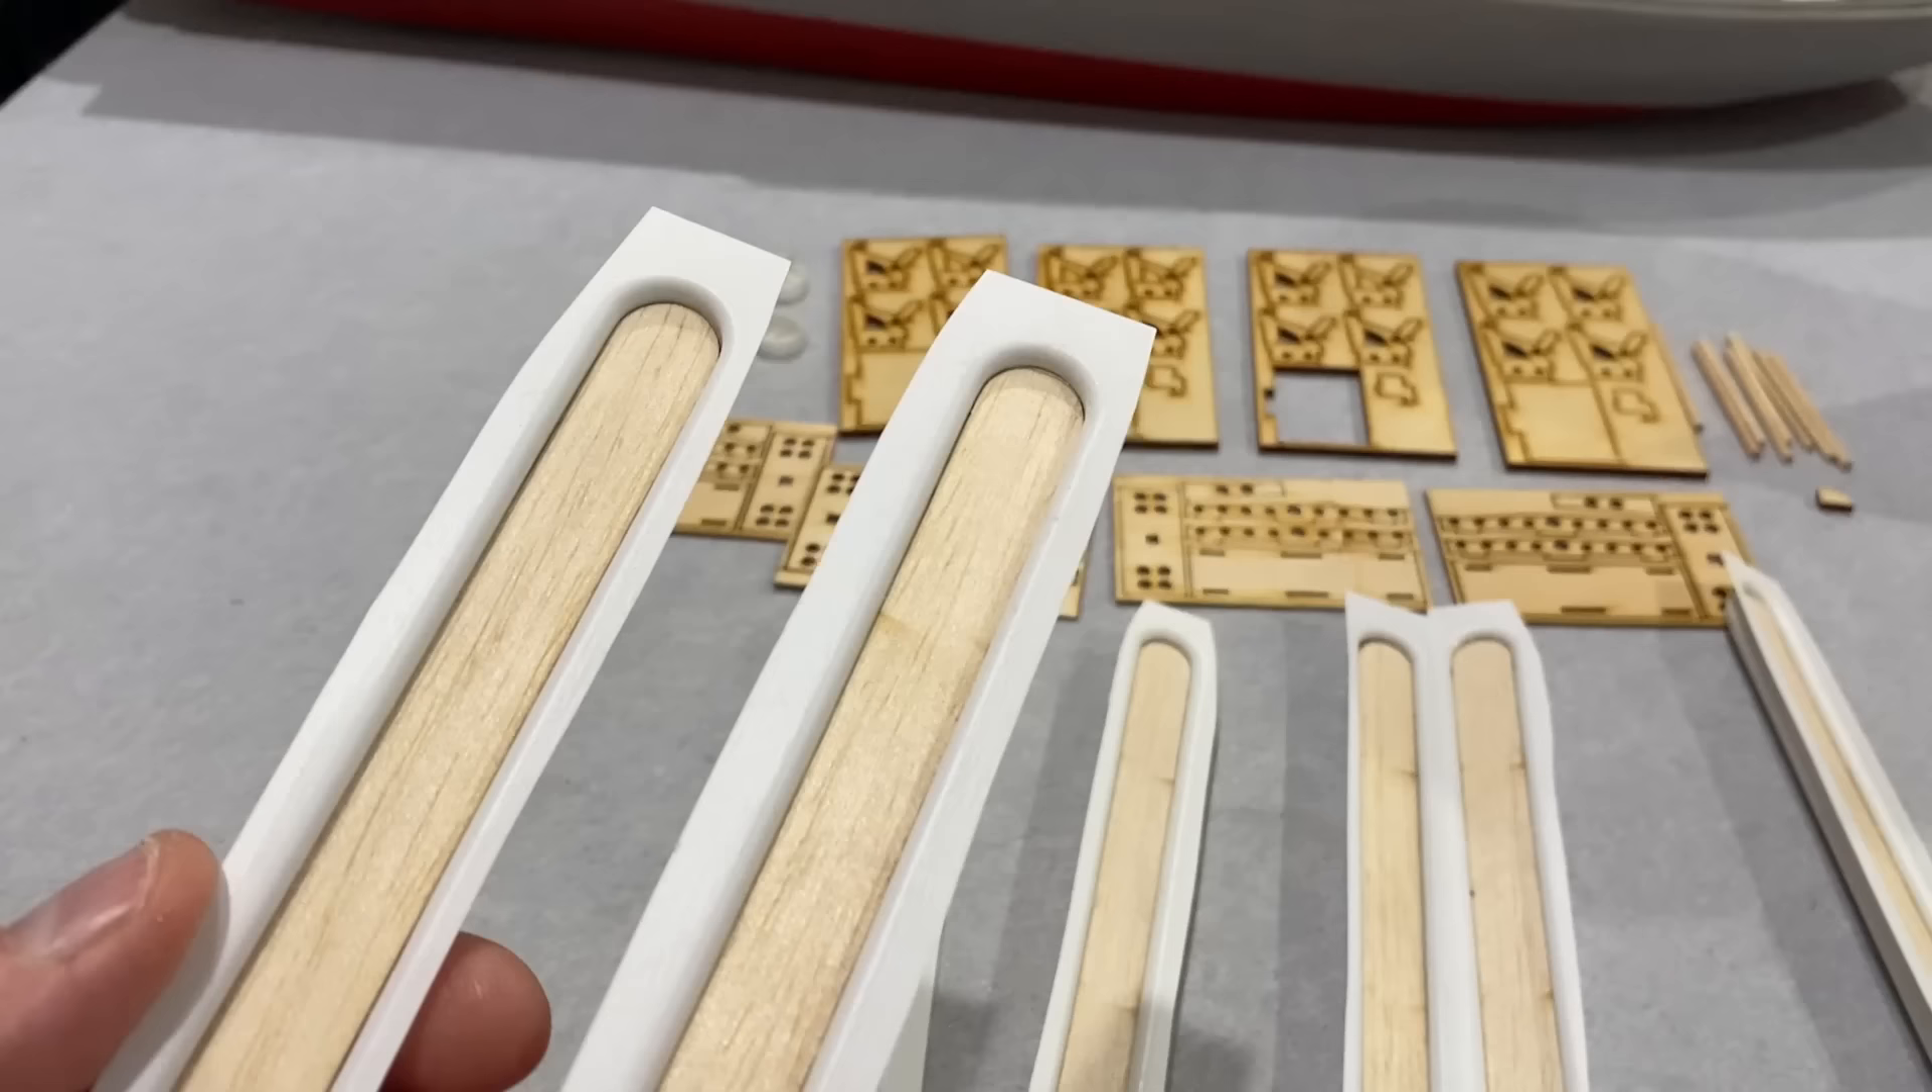I've got all those inserts sanded down so that they all fit now these just need to be glued in.